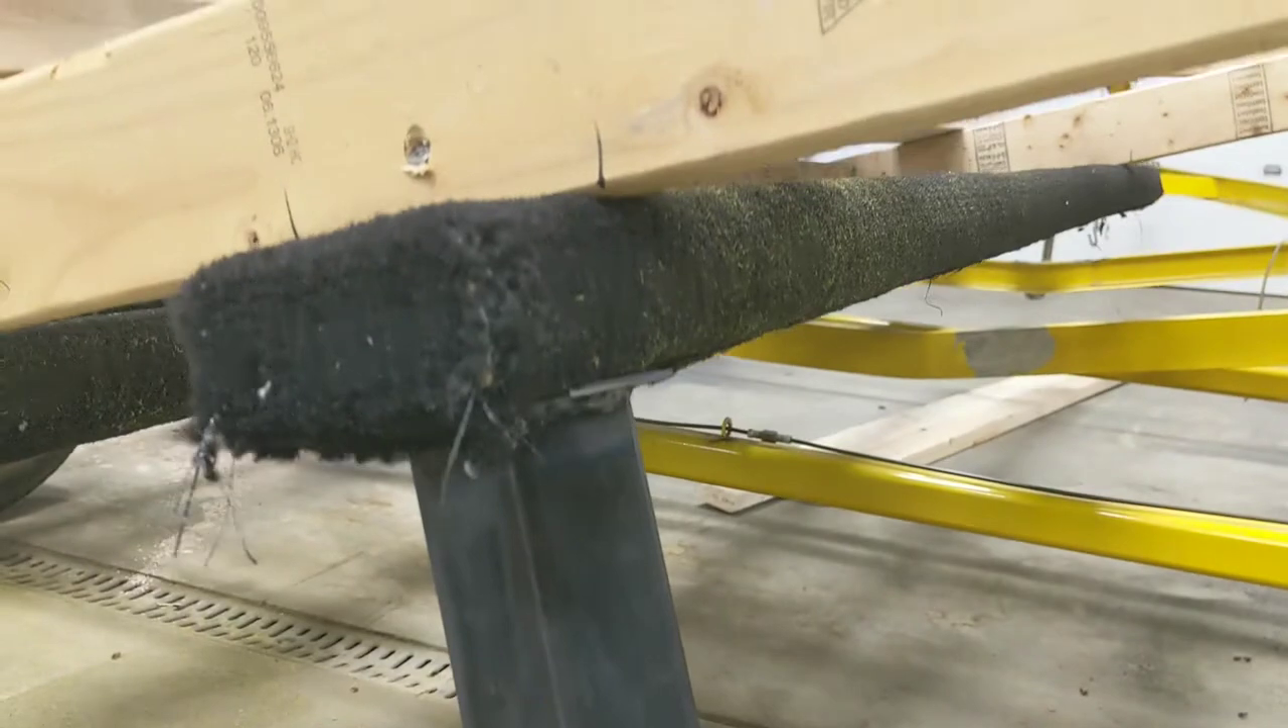I got a few of these stands tacked on and so you can see they're coming up to rise and meet the bunks right where they are.